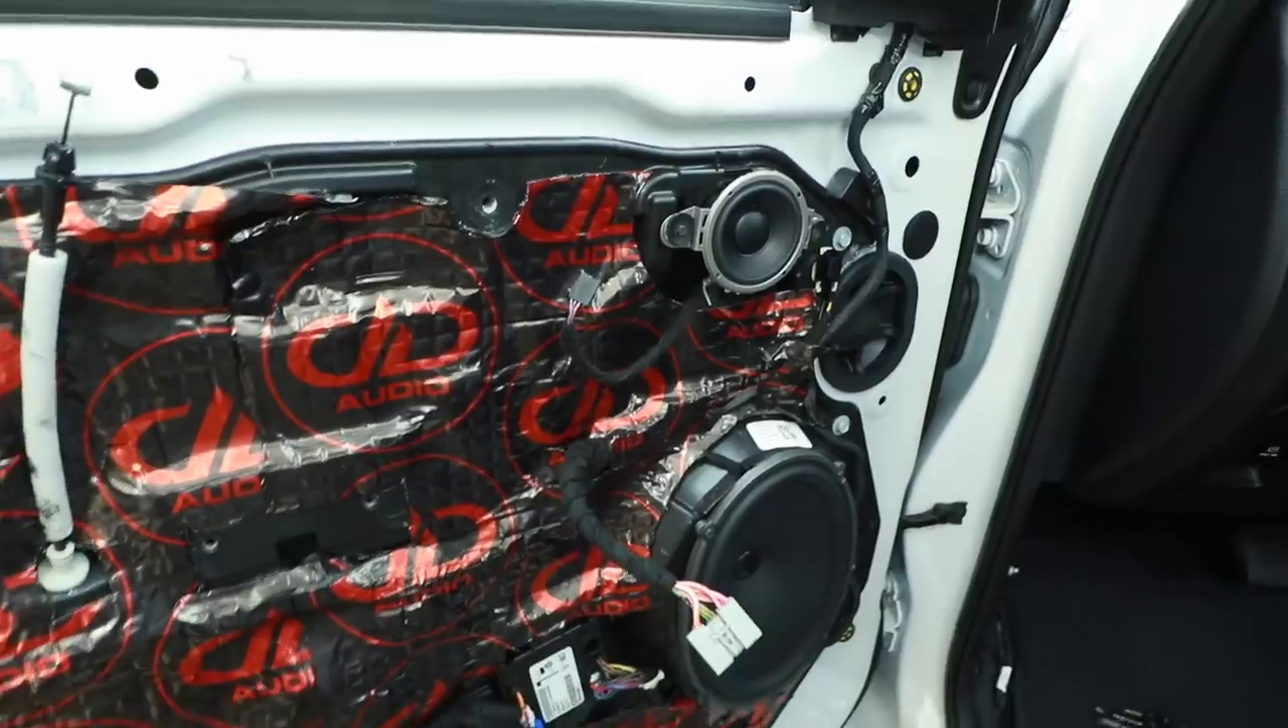And there we go. Door panel's off. Door panel's off.